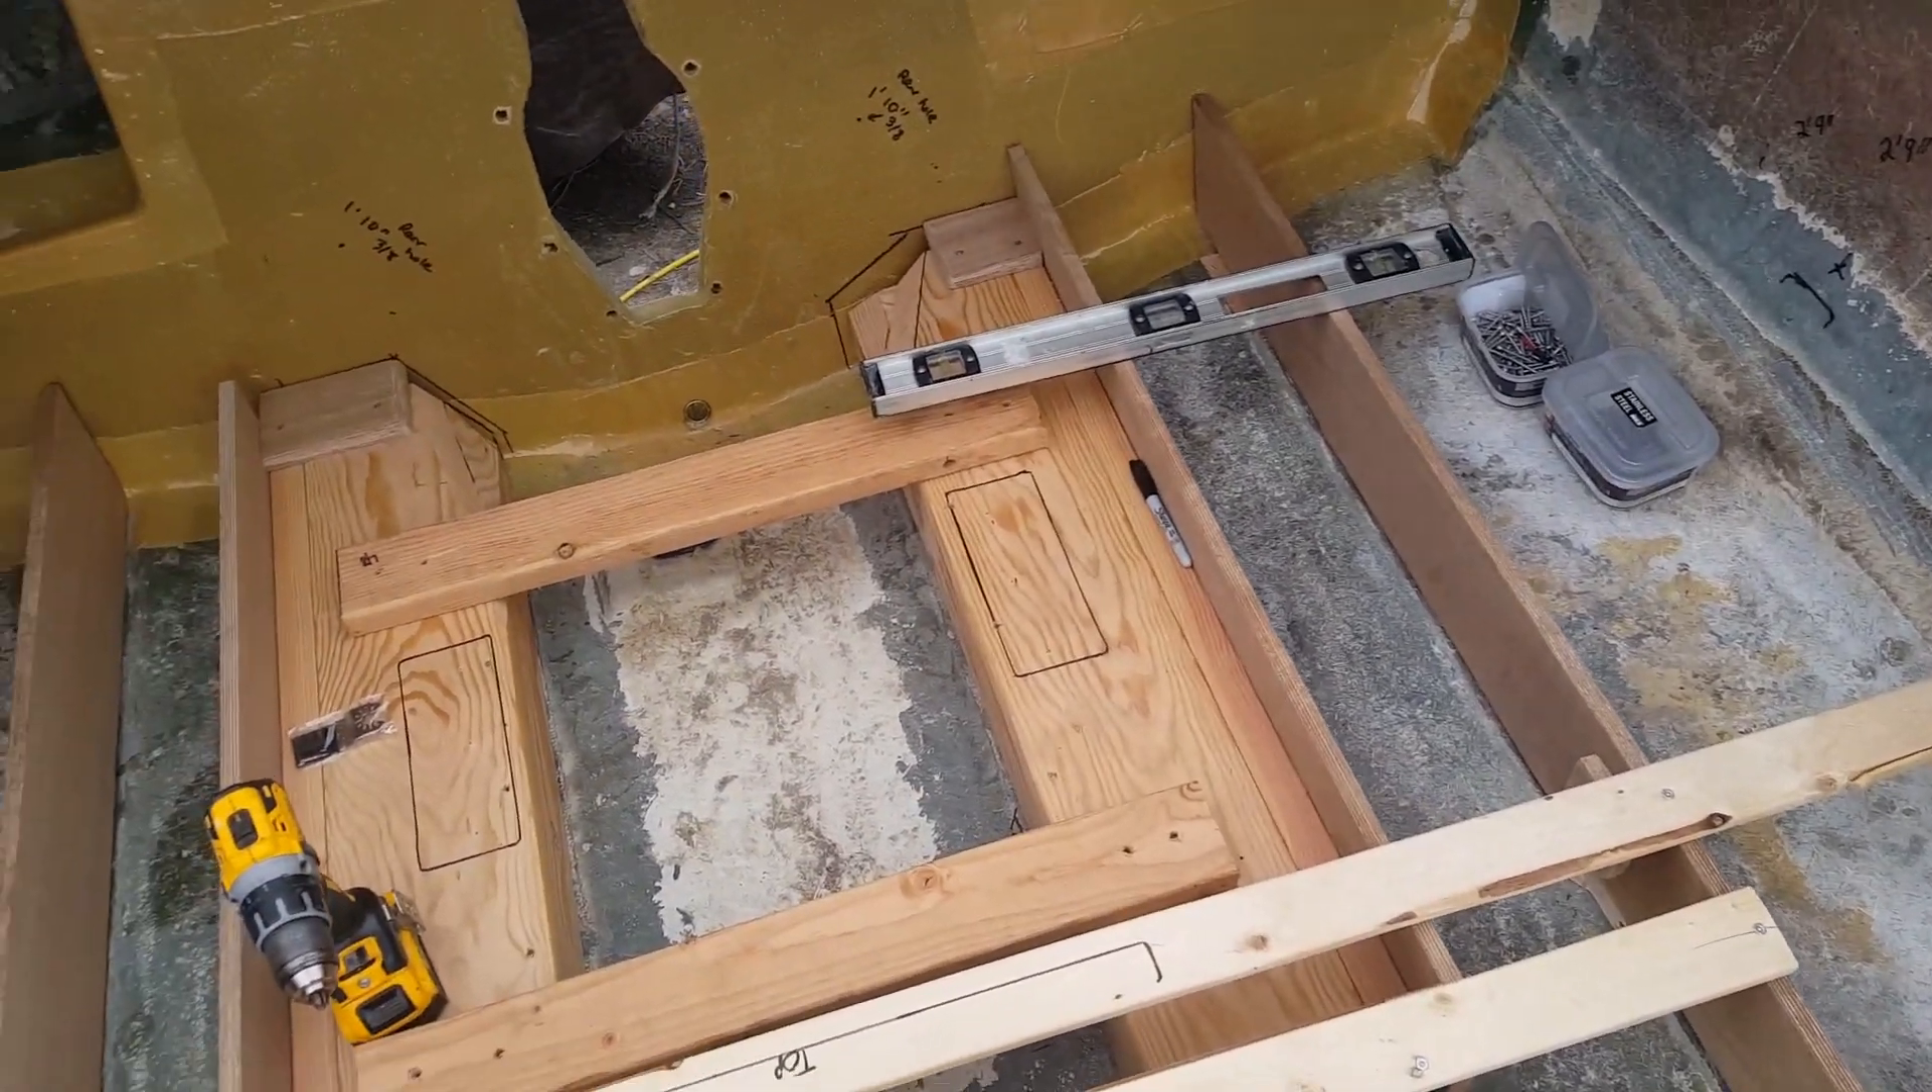We officially have all the stringers in the boat cut, measured, leveled, you name it.